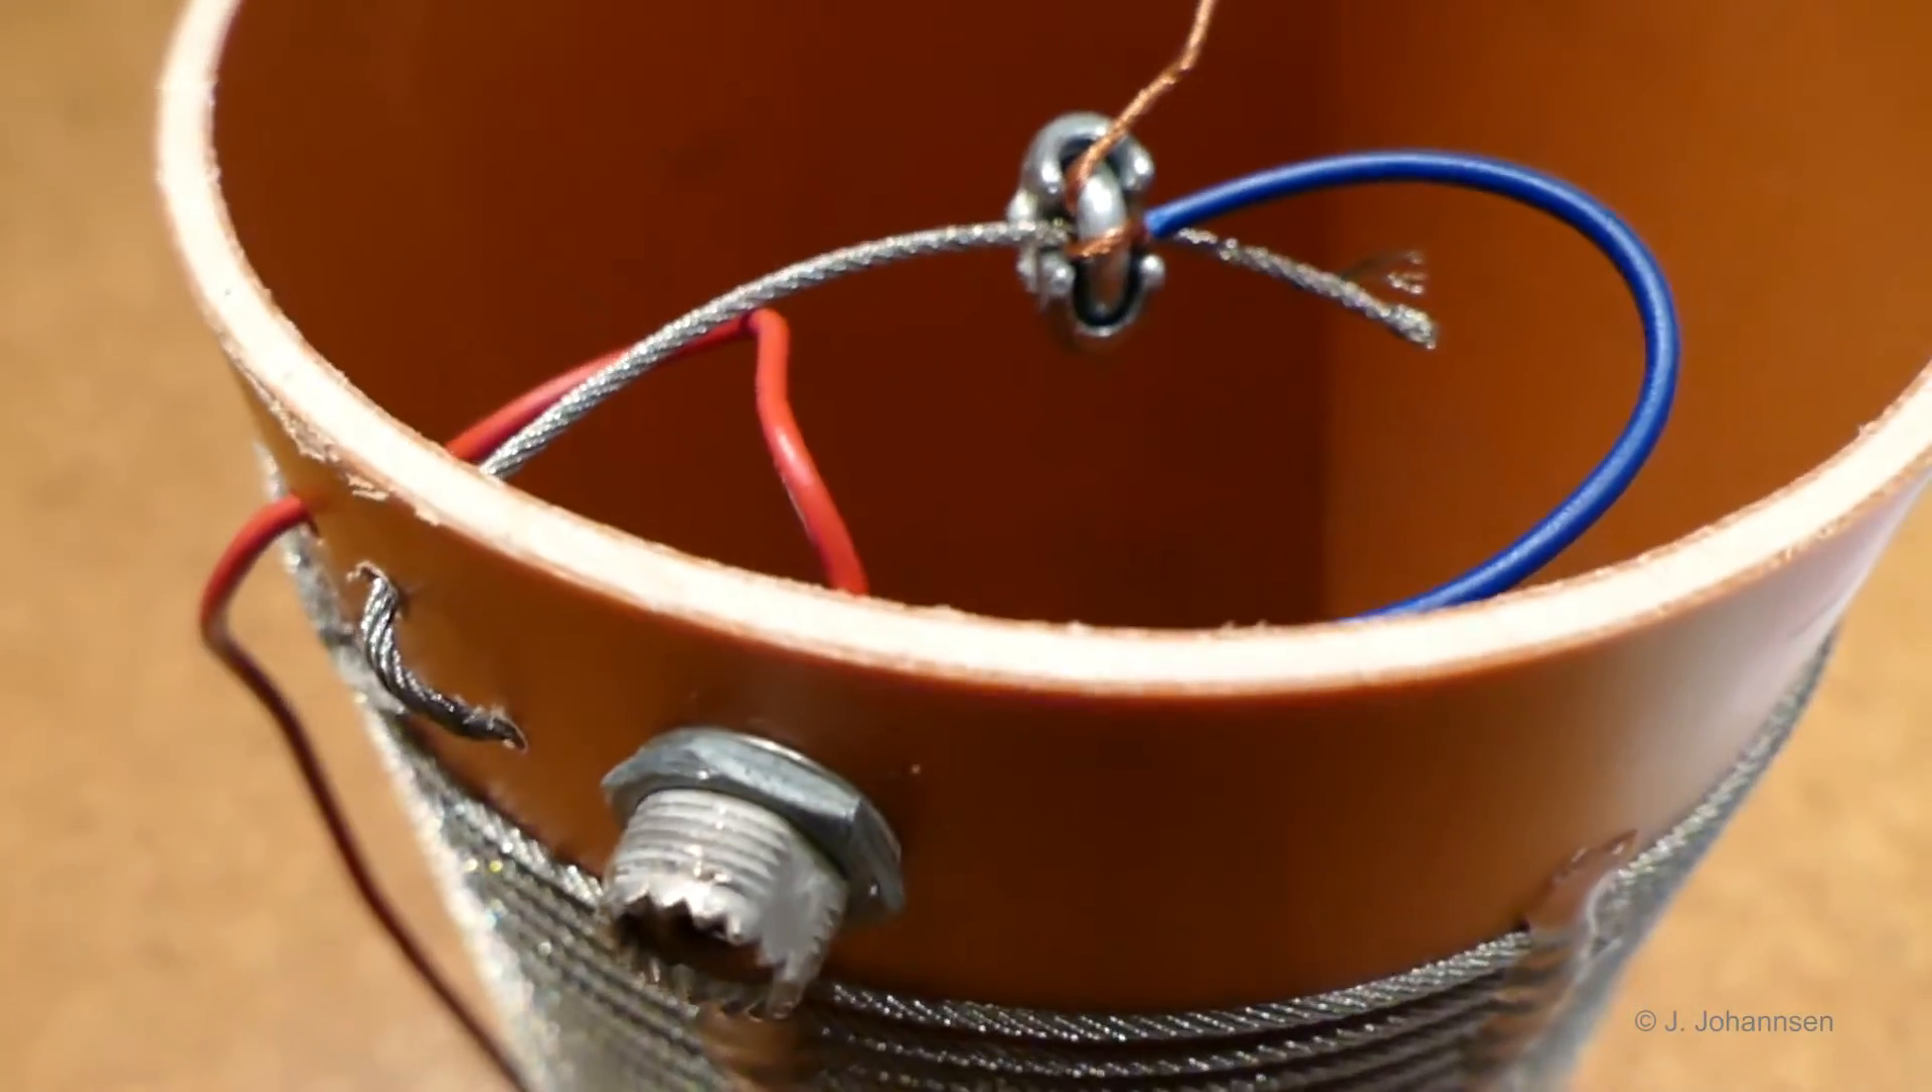Here we can see the lower part and that's the upper part and I turned around the antenna to show it you better and this is the lower part here and there you can see I installed the PL plug.